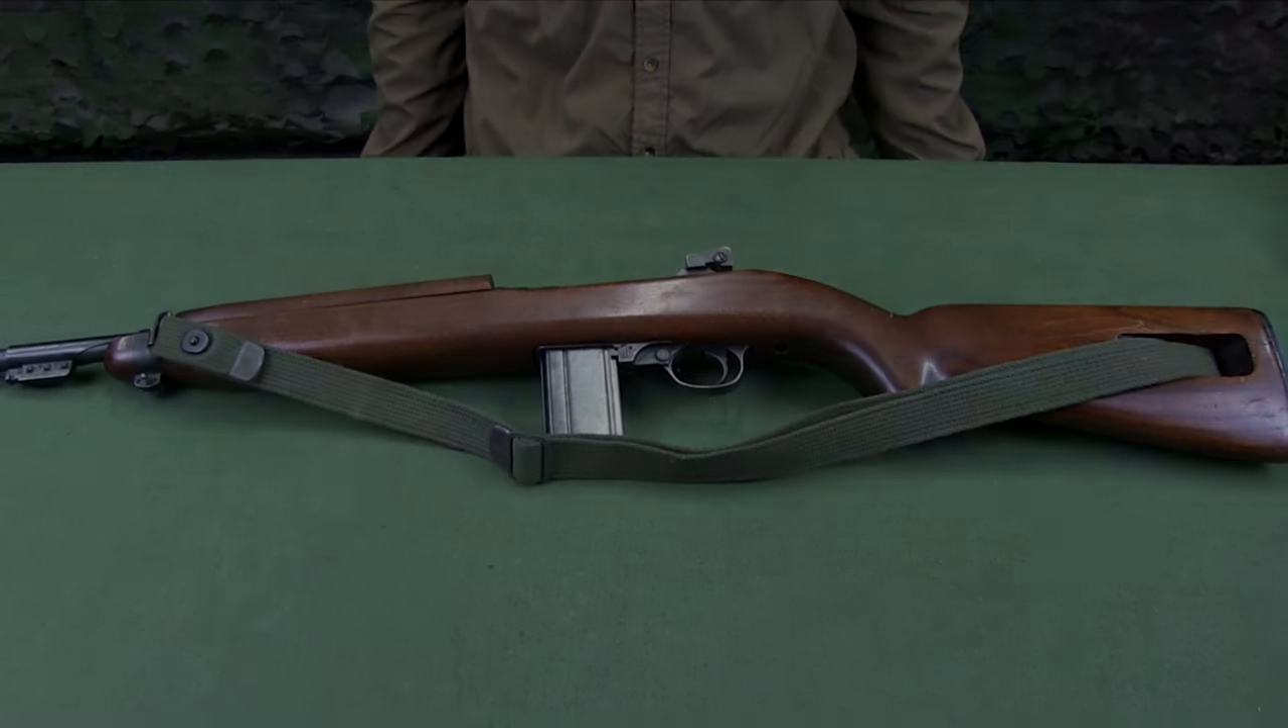The sling is now attached to the rifle.